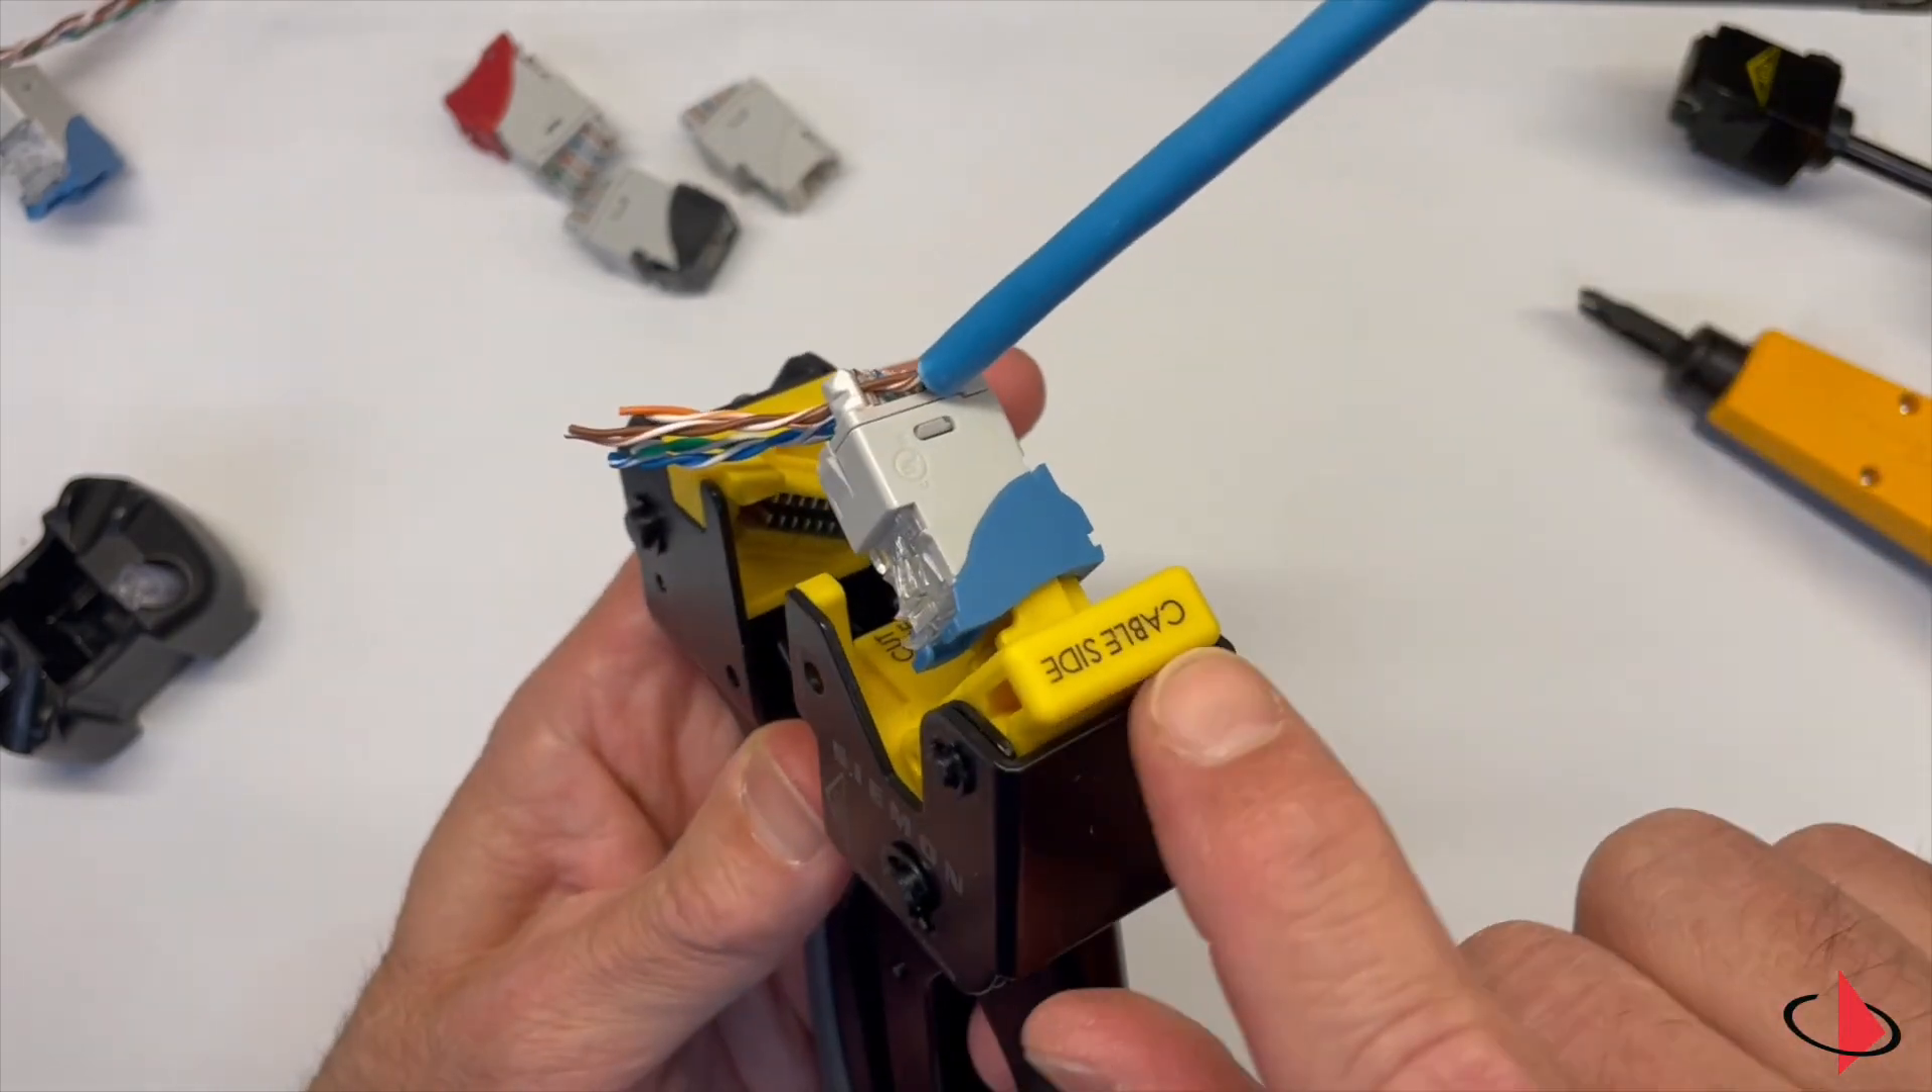With the cable laced into place, the outlet is loaded and rotated, with the cable side here up as indicated by the text provided on top of the lever shown here.